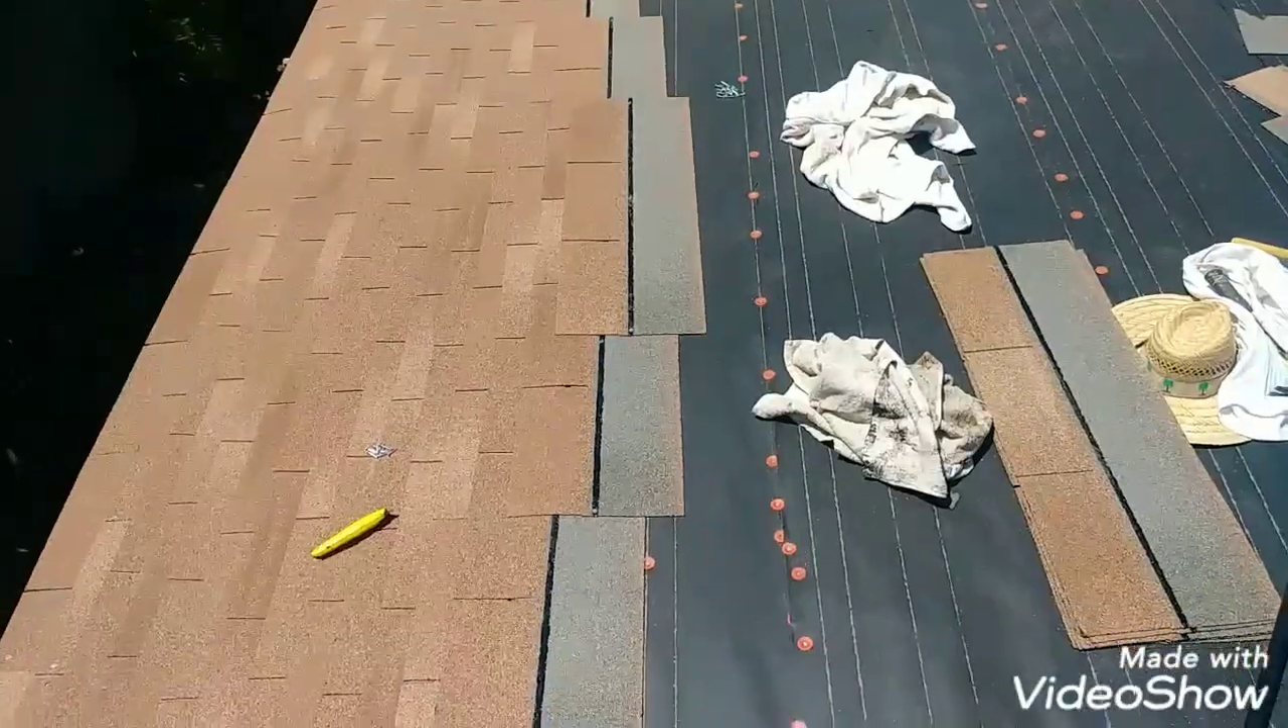I started to put in the shingles right here.